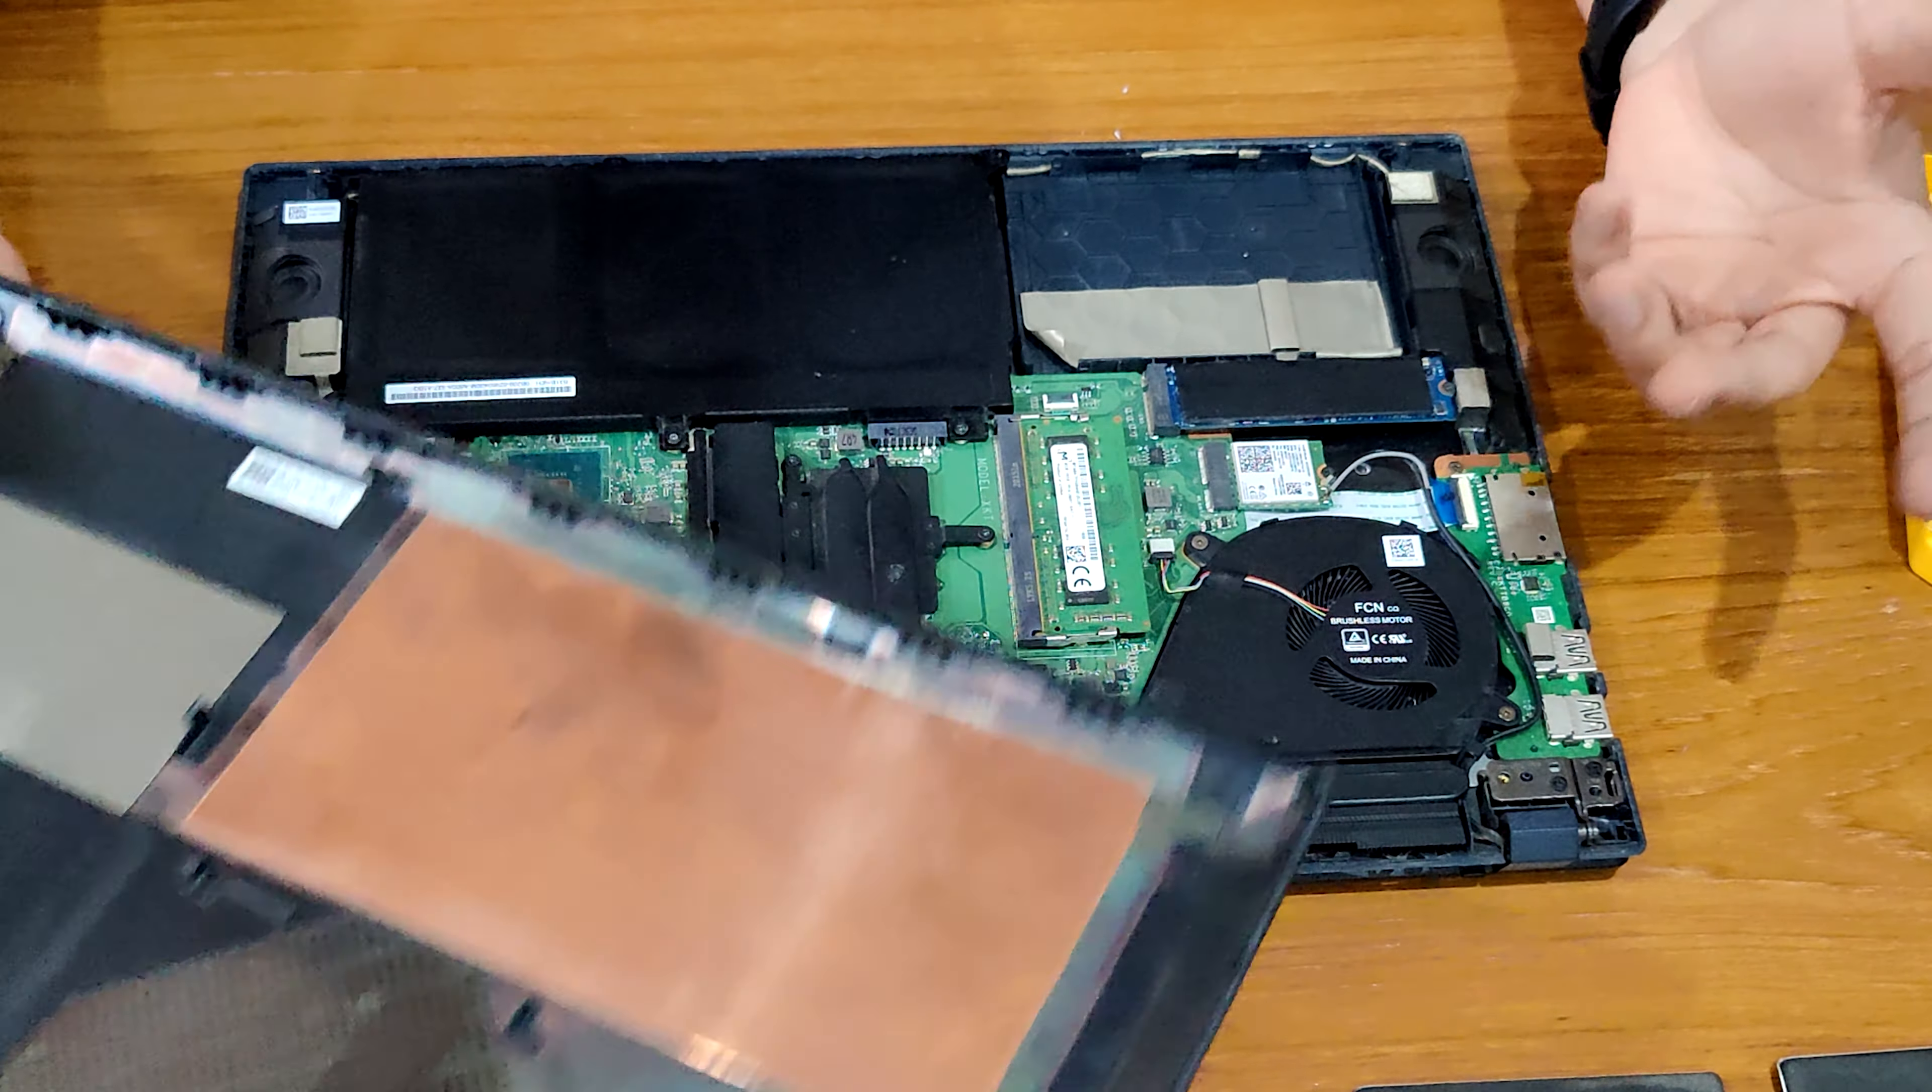So, um, uh, almost all of our work is done. Uh, but now we have to do is, um, put this back panel on and check if our laptop is working or not and hopefully it should work.